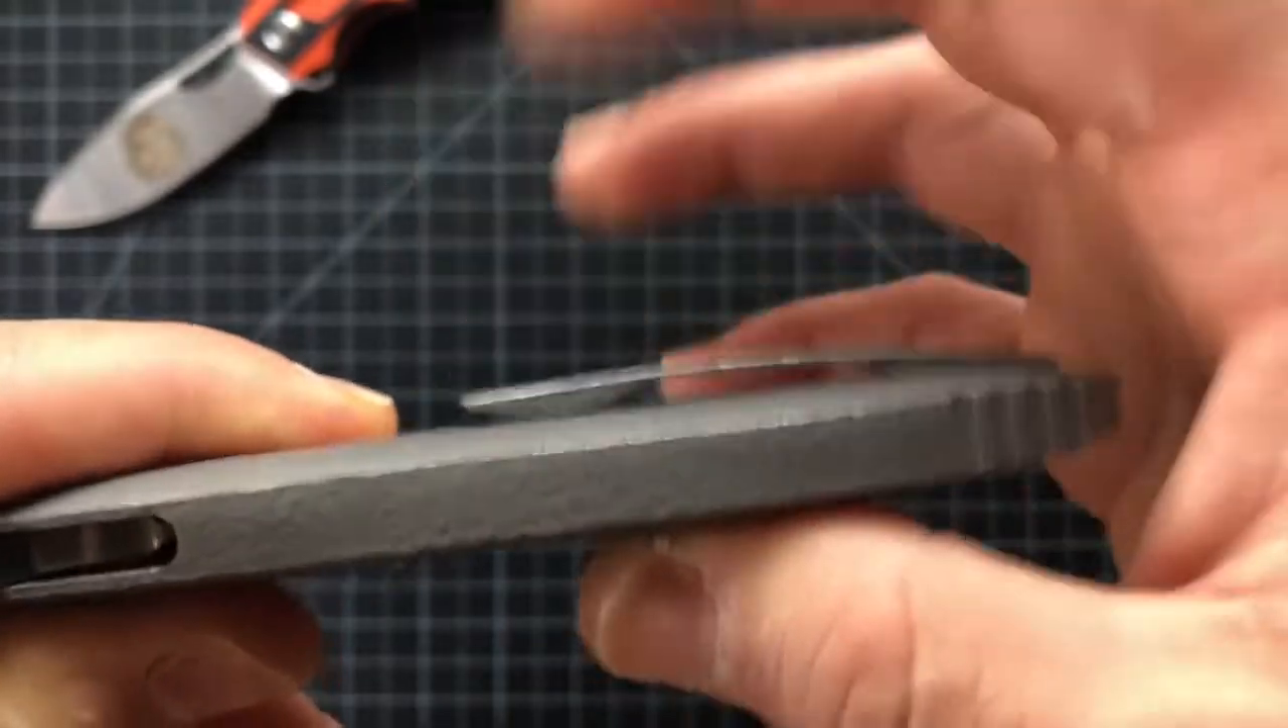Uh, that sounds just like an oxymoron, but you can see there's a little bit of space there under the clip.